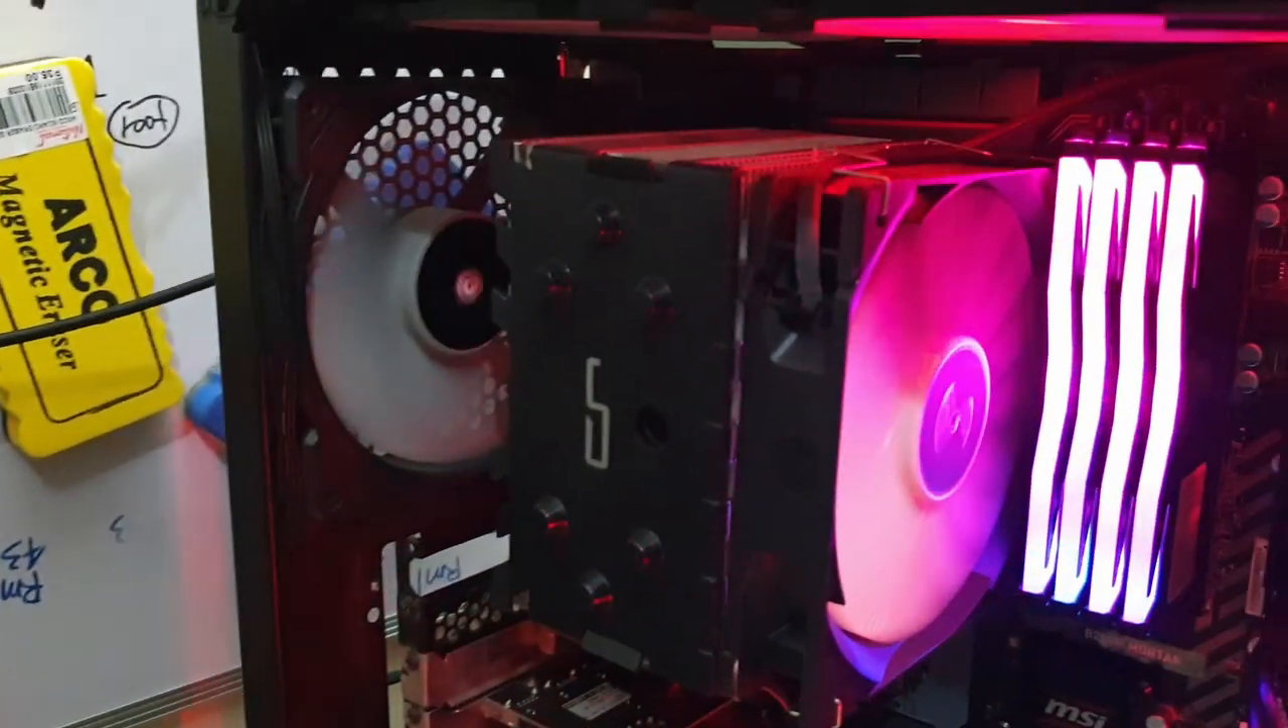All right now i have the rest of the ram sticks installed.